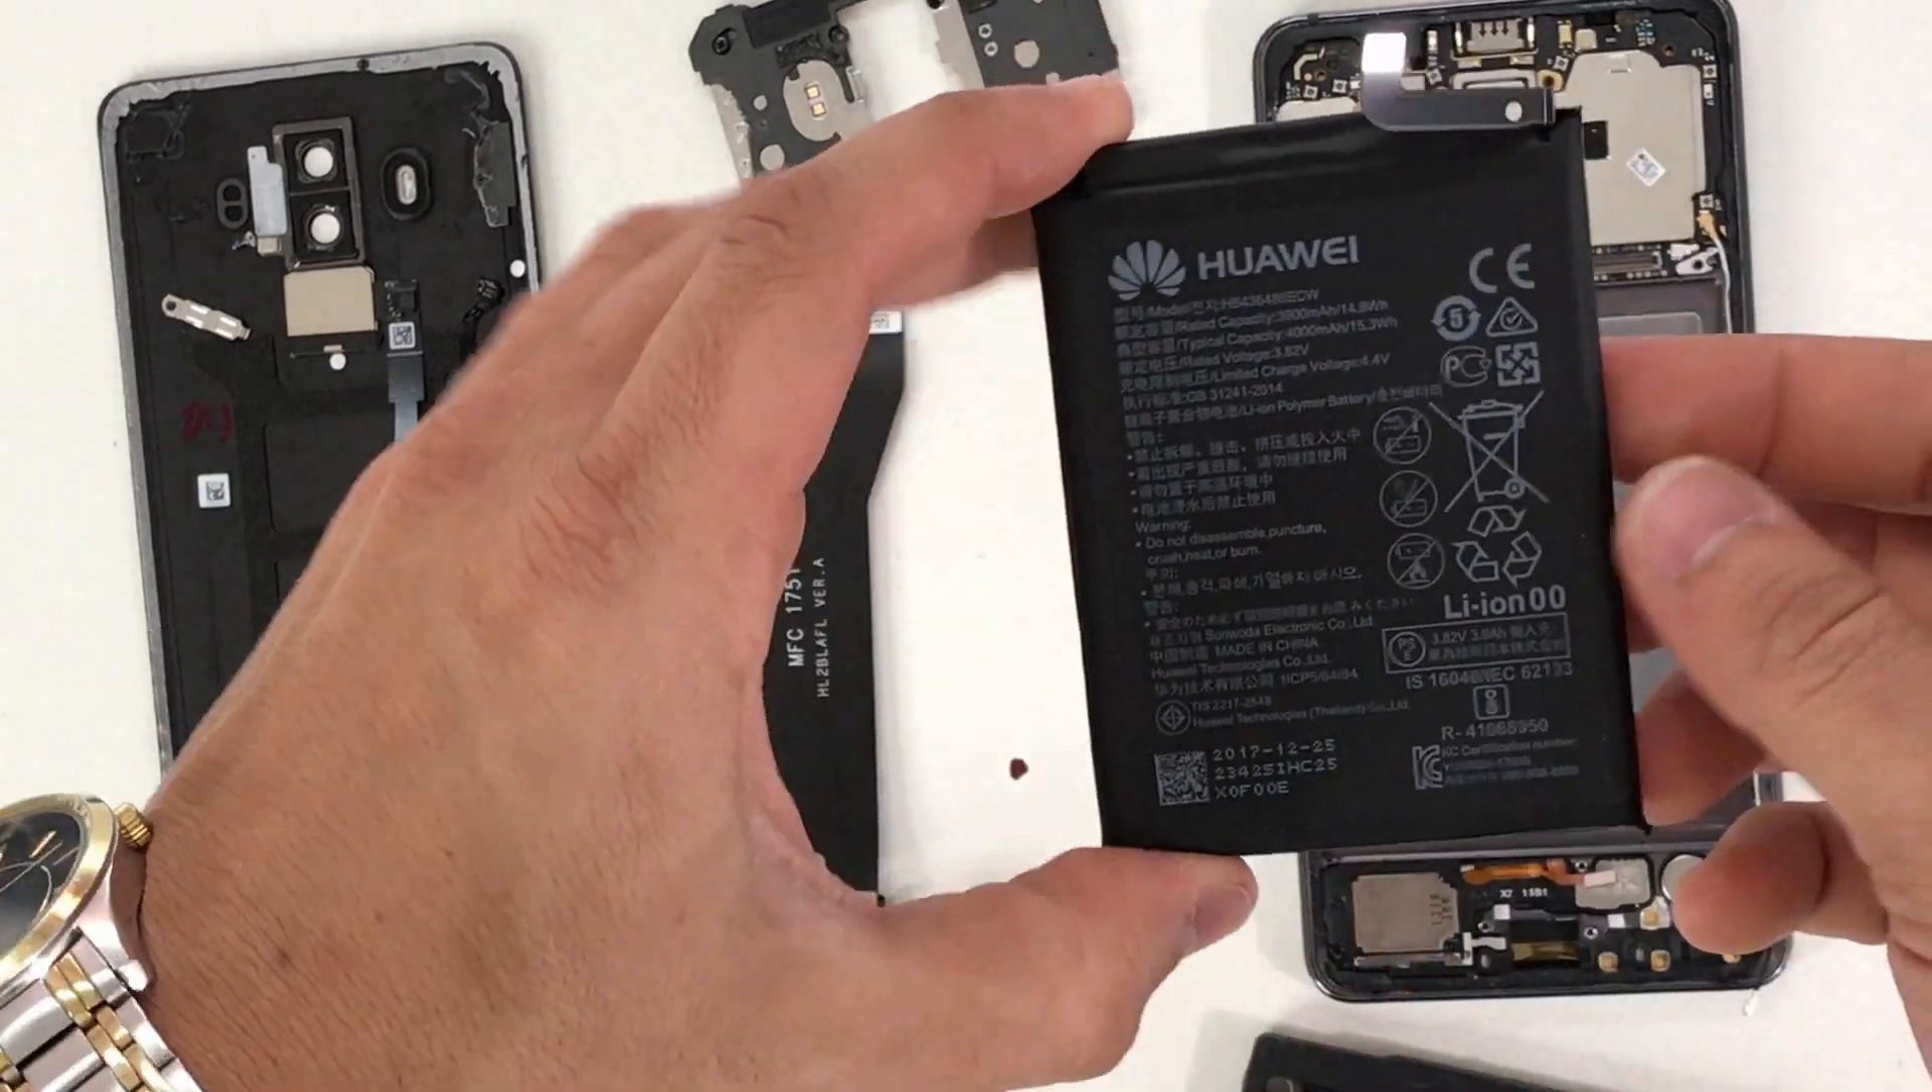There we go the battery is now removed.